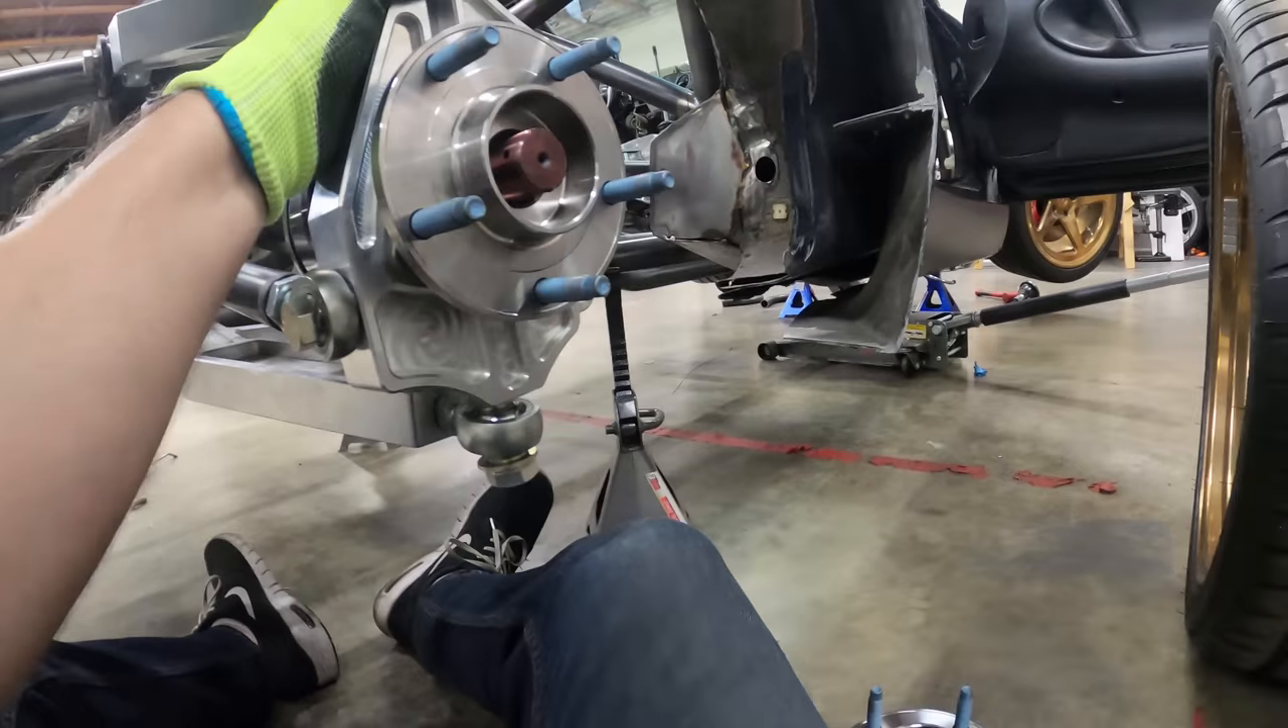The only thing I've not put on there is the axle nut because I might need to take these off in the near future.